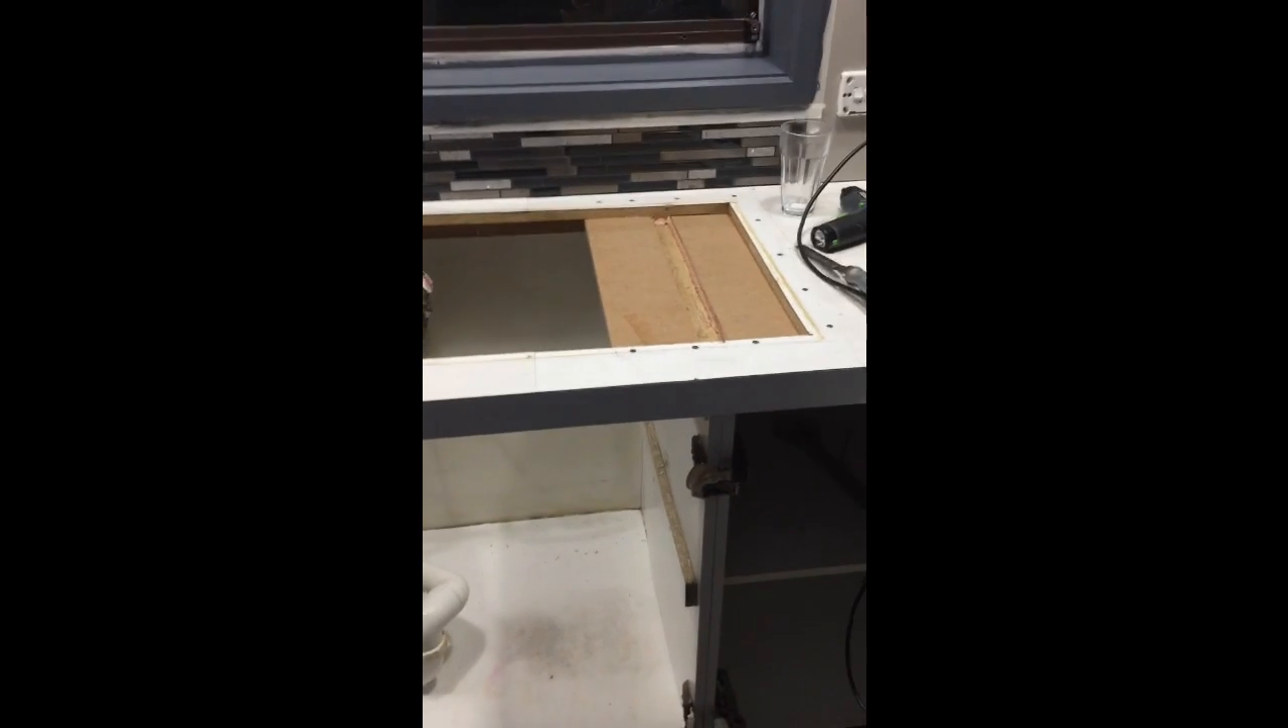So, there's some MDF that I've stuck in under the edges of the existing sinkhole.